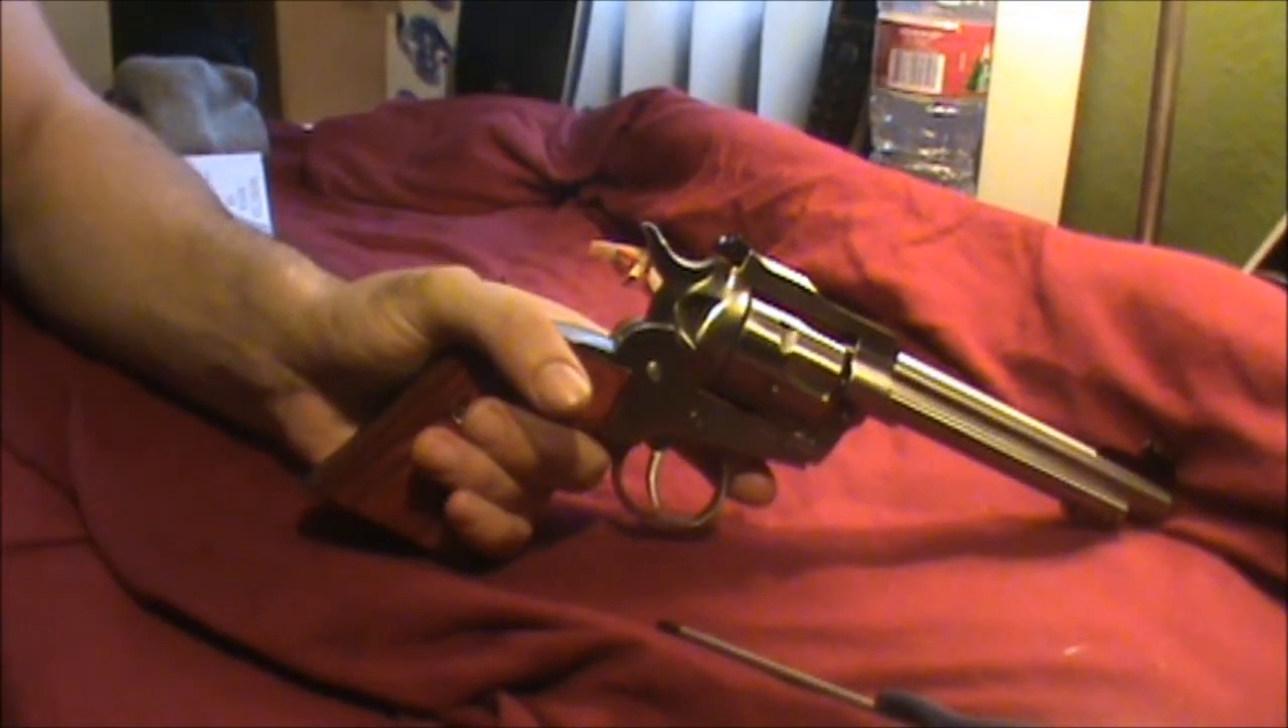Put the cylinder back in. Gun is all finished up, you guys.